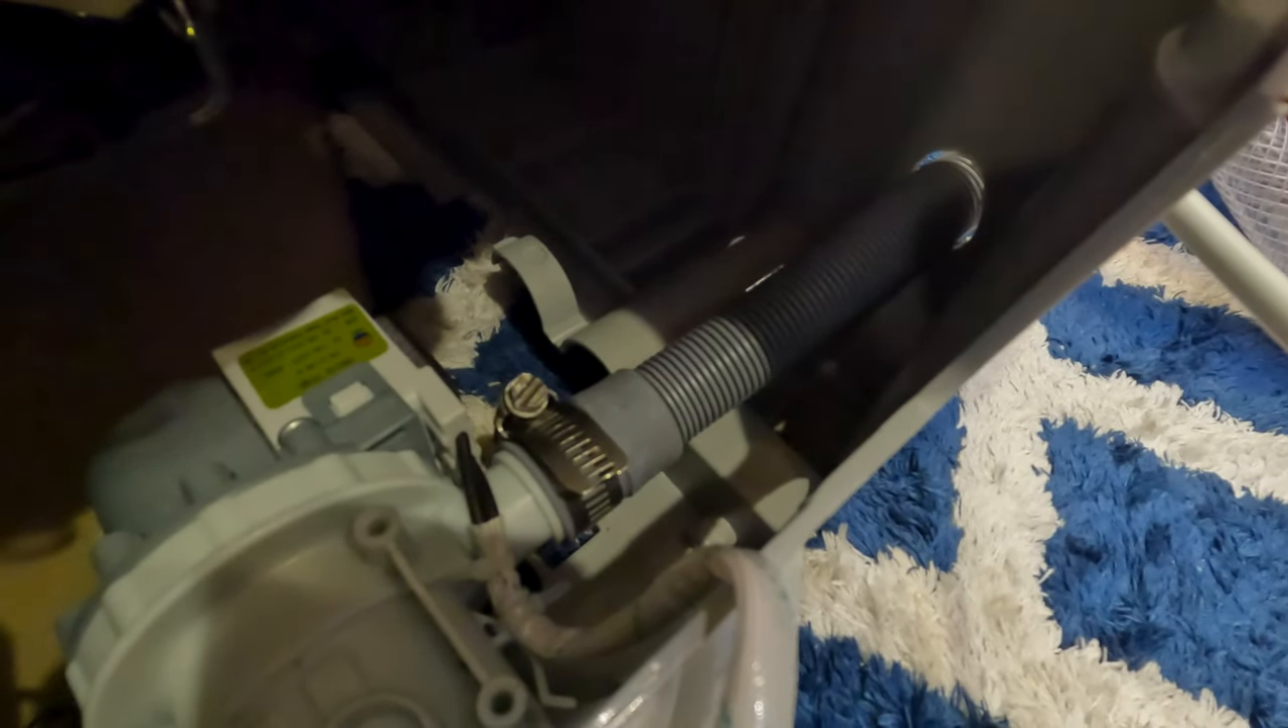We got the new hose on this is the one that came directly with the kit.